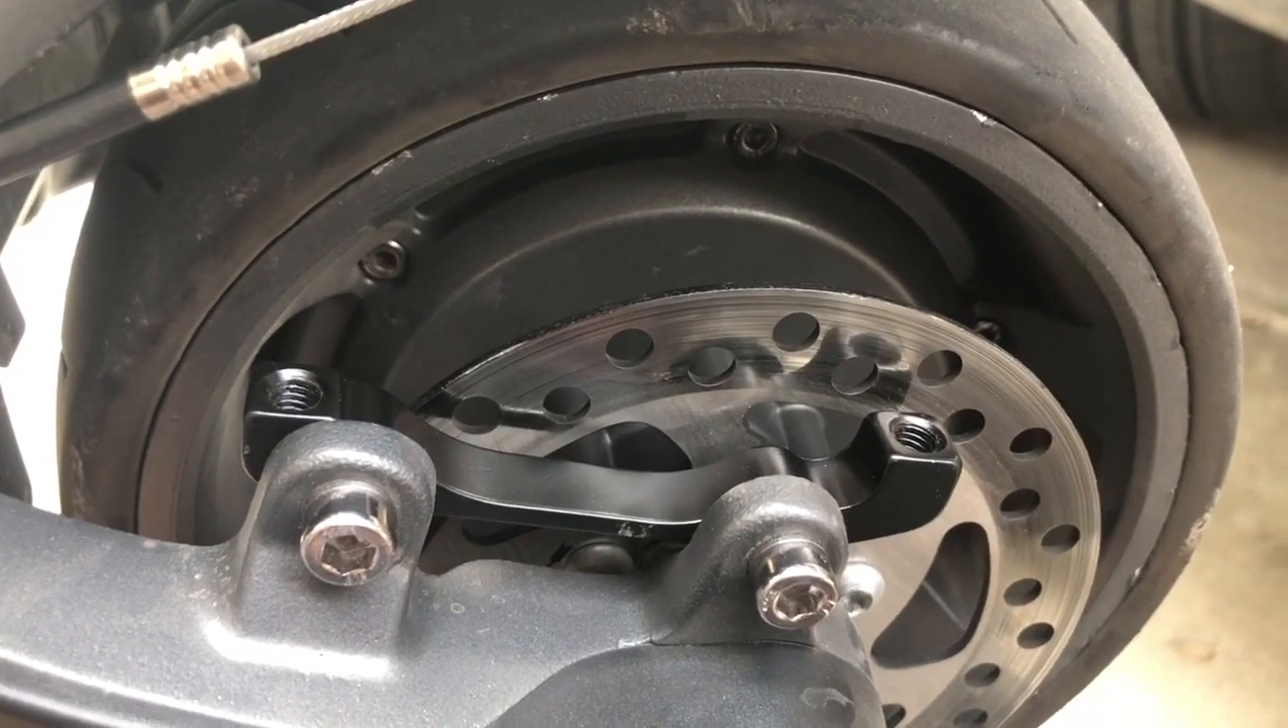I took the bottom mounting bracket off of the brake caliper assembly. I've mounted it and now I'm going to install the actual caliper itself.